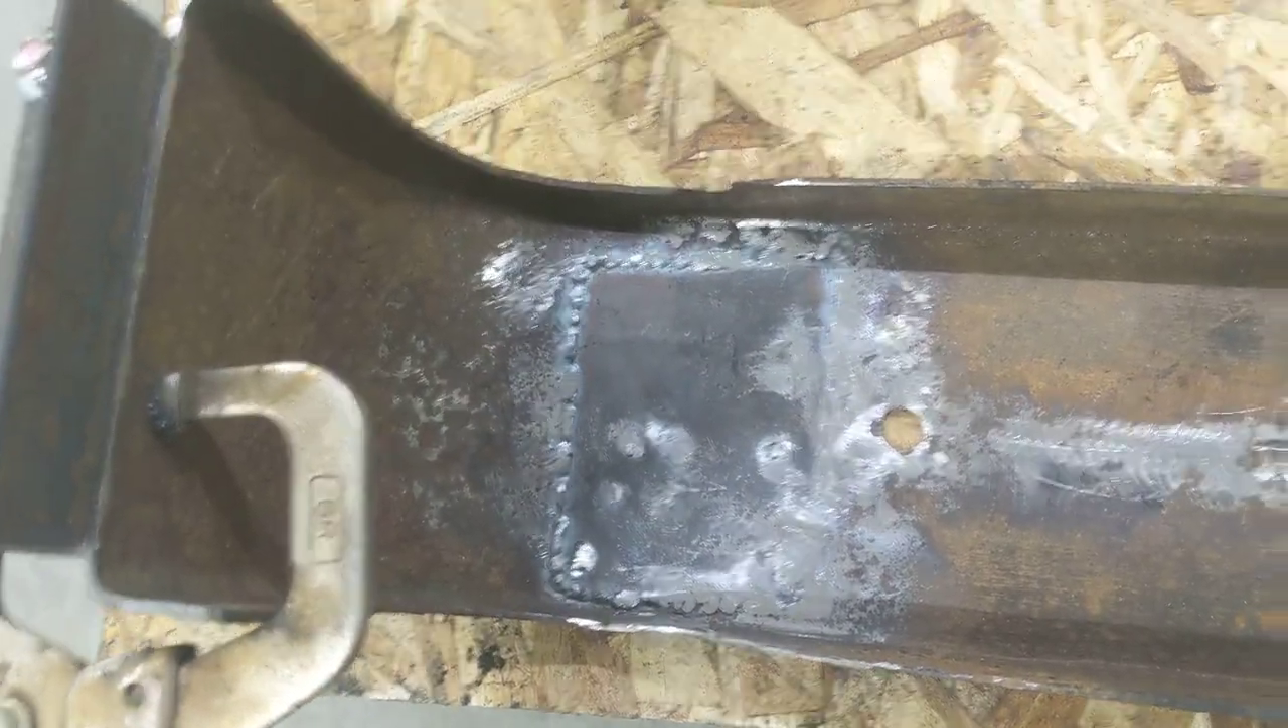Now you can see the patch is welded in there.